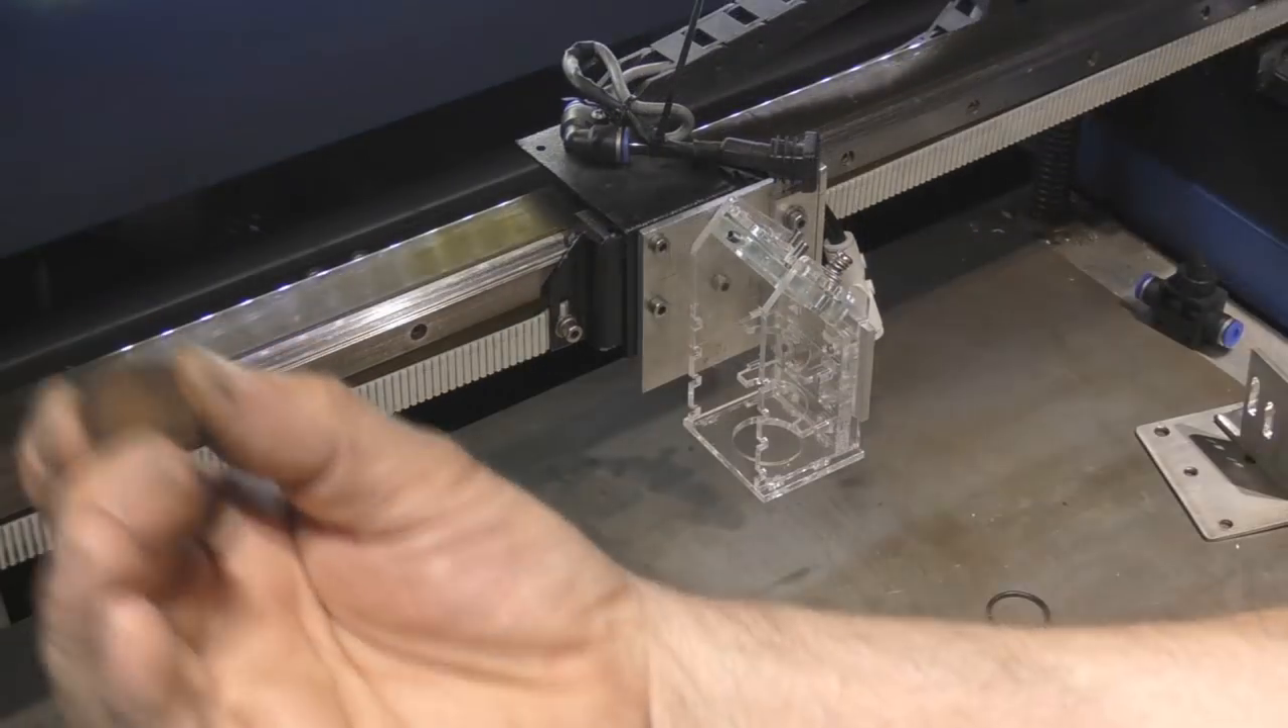I've got the head mounted on the bracket now.